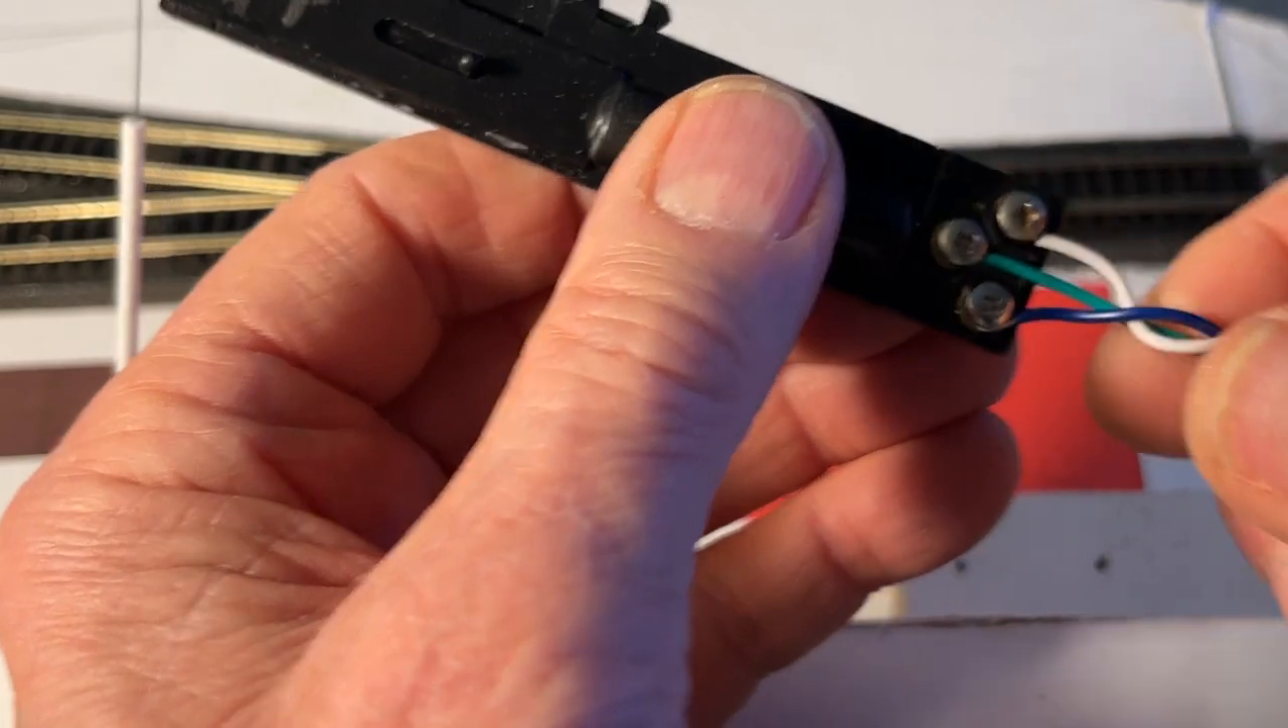You see, I've put the three wires, attached the three wires to the back.